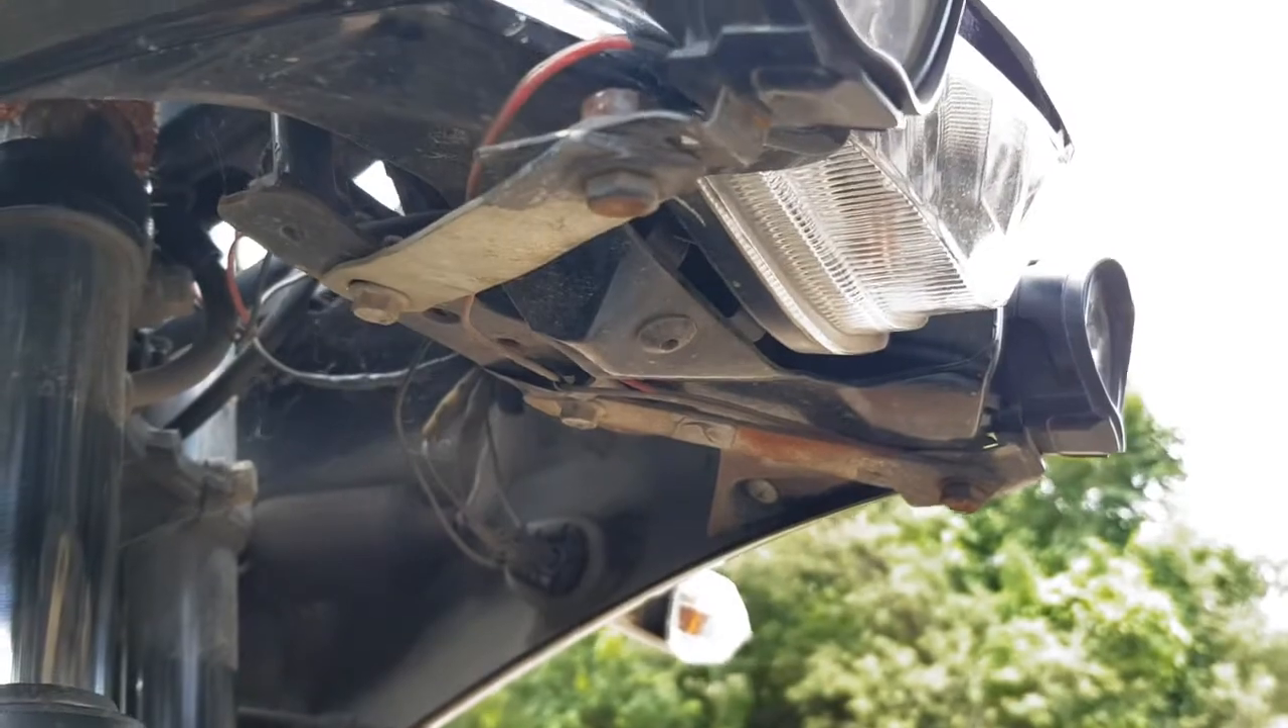हेड लाइट के नीचे मैंने तो आइरन की प्लेट इंस्टॉल की है।